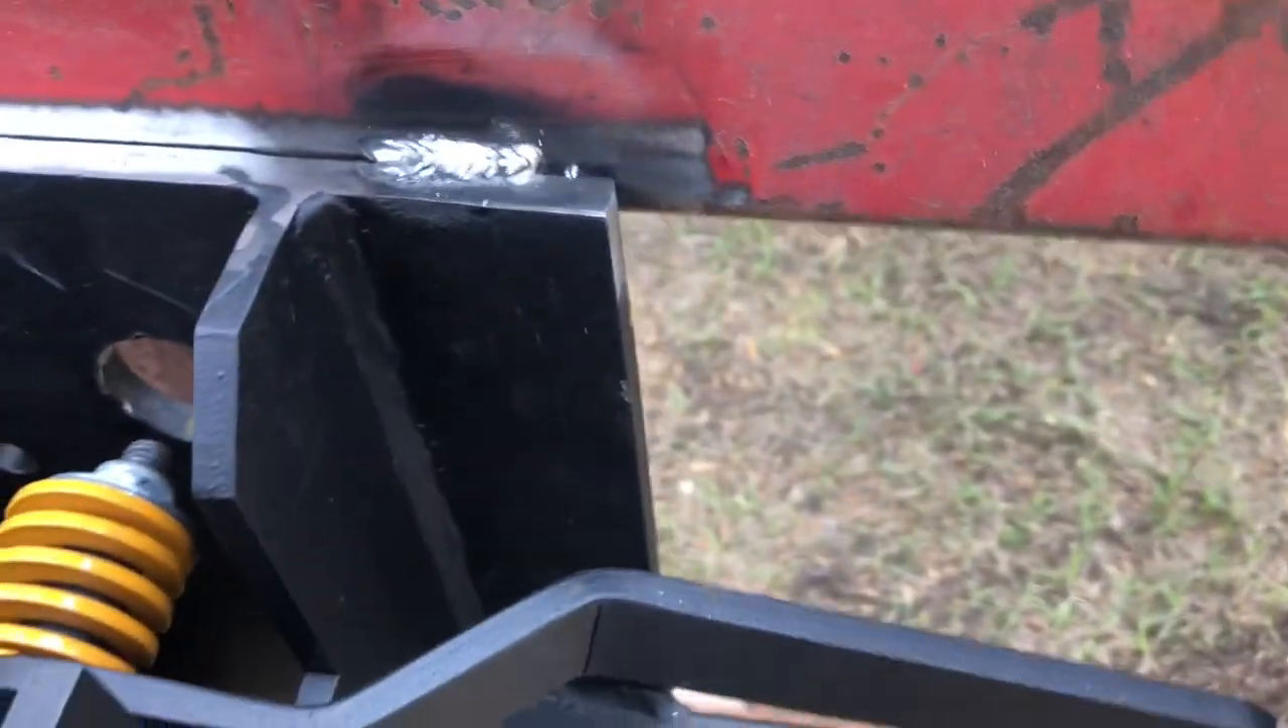I got the quick attach attachment plates tacked on my son will be home here in just a little bit we'll let him weld it on up for us.